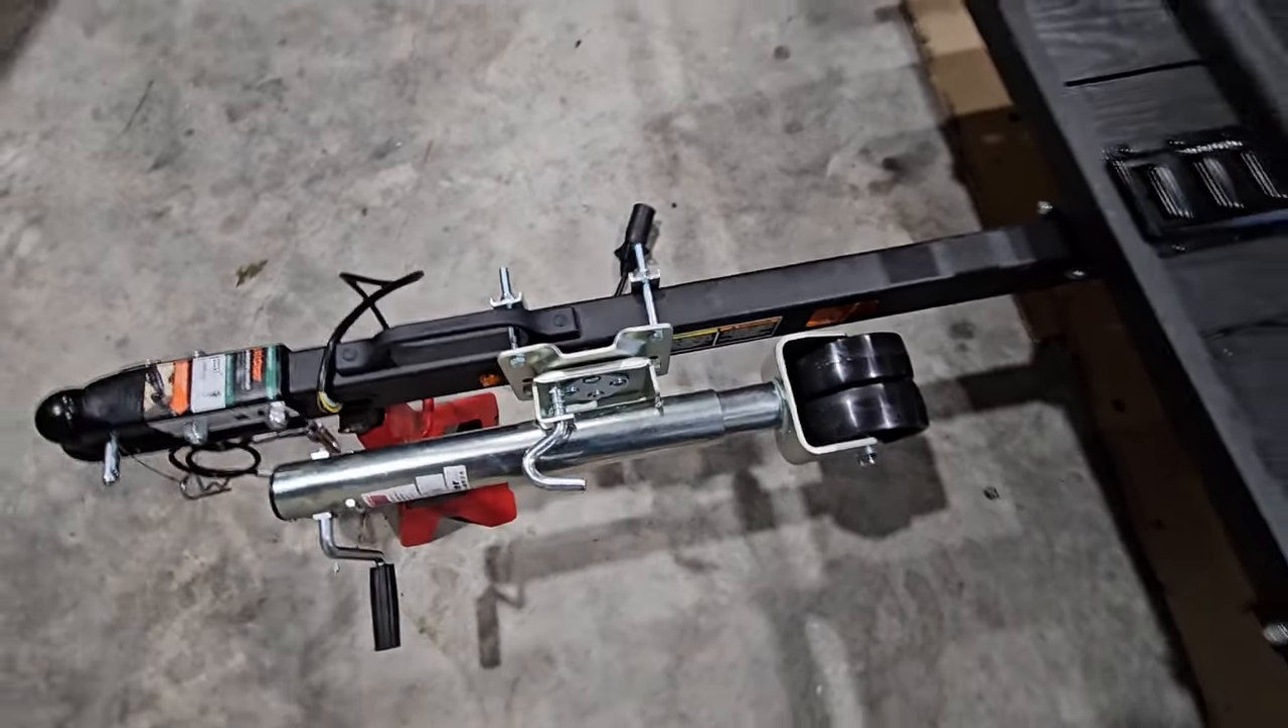So we mounted the front rolling tongue jack up here.